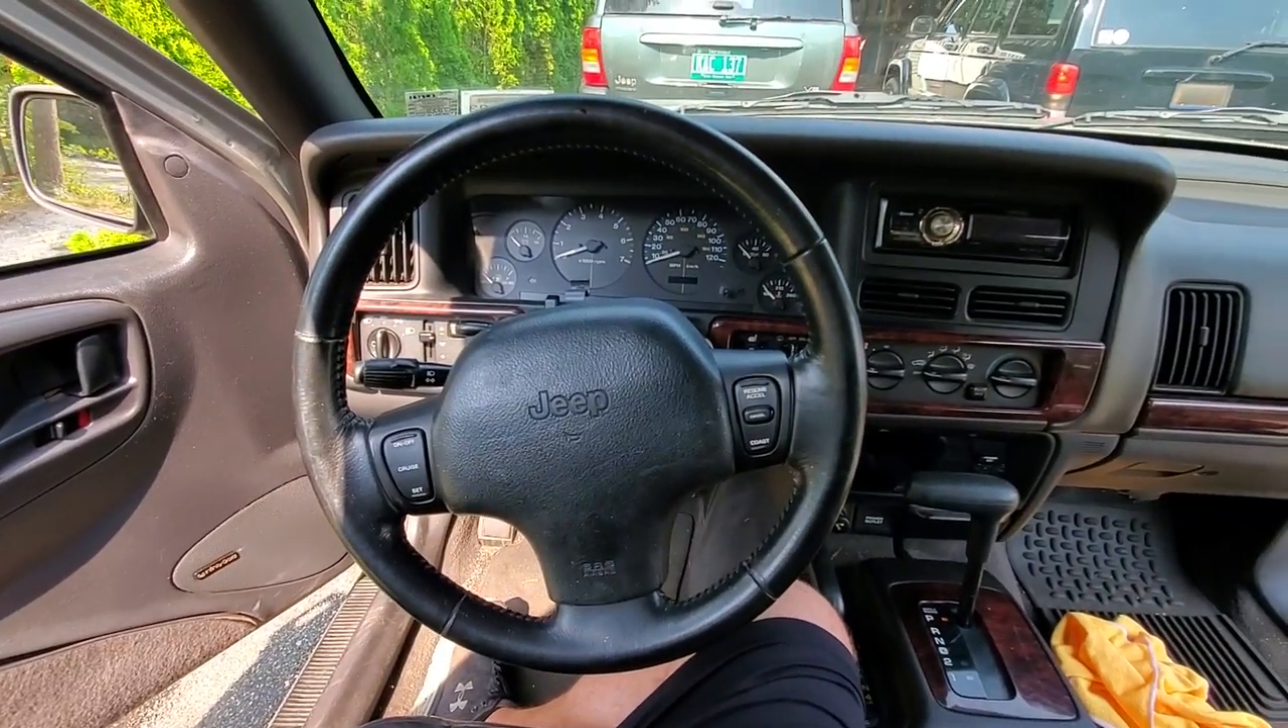Steering wheel is on.